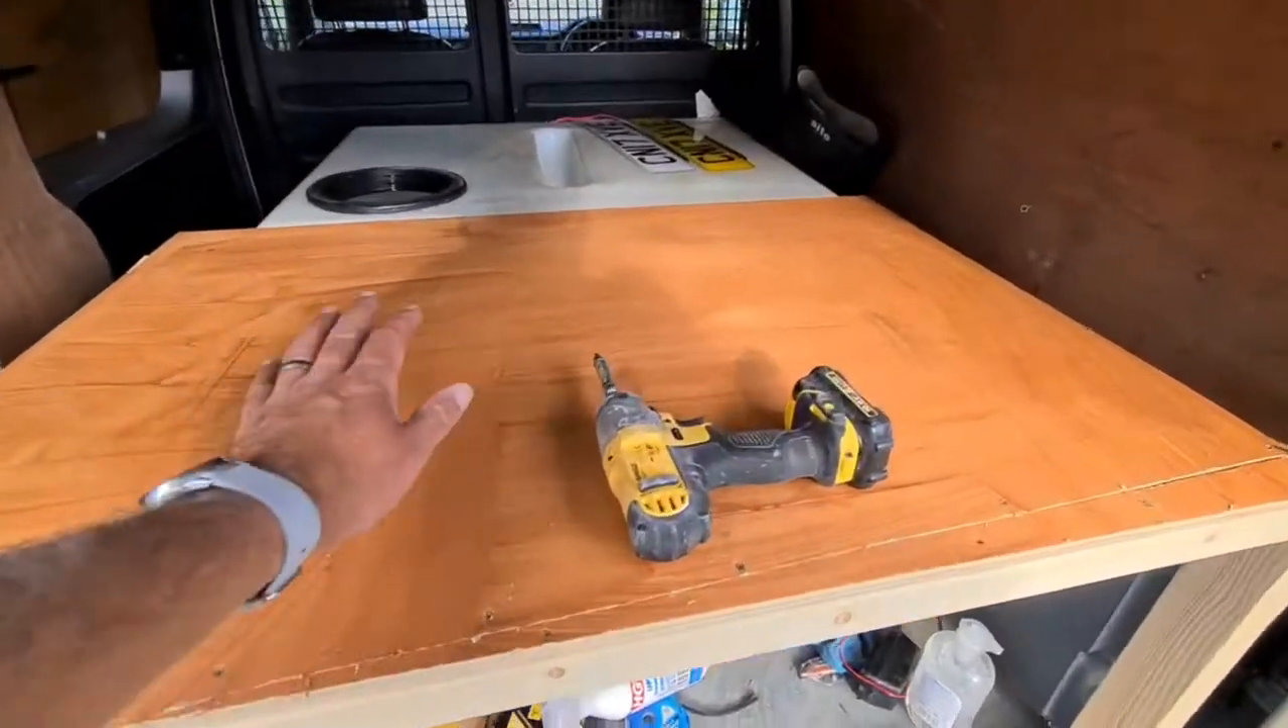Okay so I've got the top of the bed on it's nice and solid and yeah this is all screwed along here.